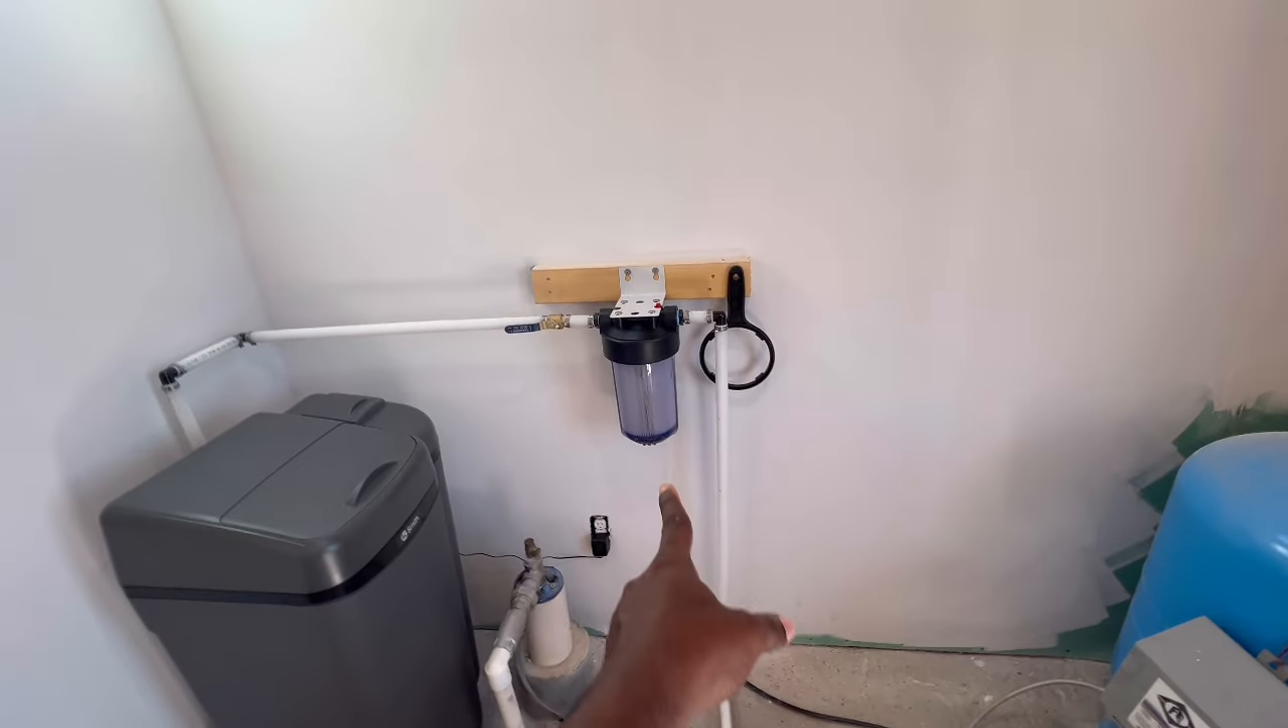So, we got our water softener installed and our sediment filter on this wall right here.